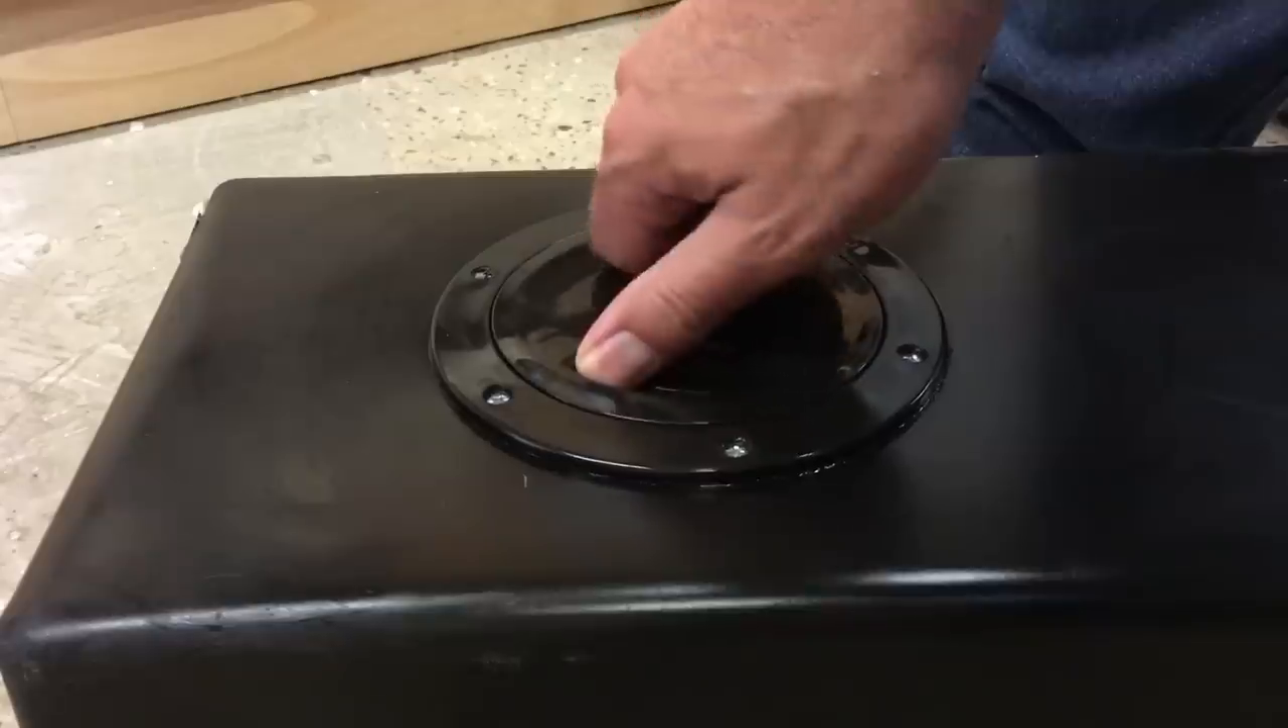That's the flange secured with some stainless steel screws.